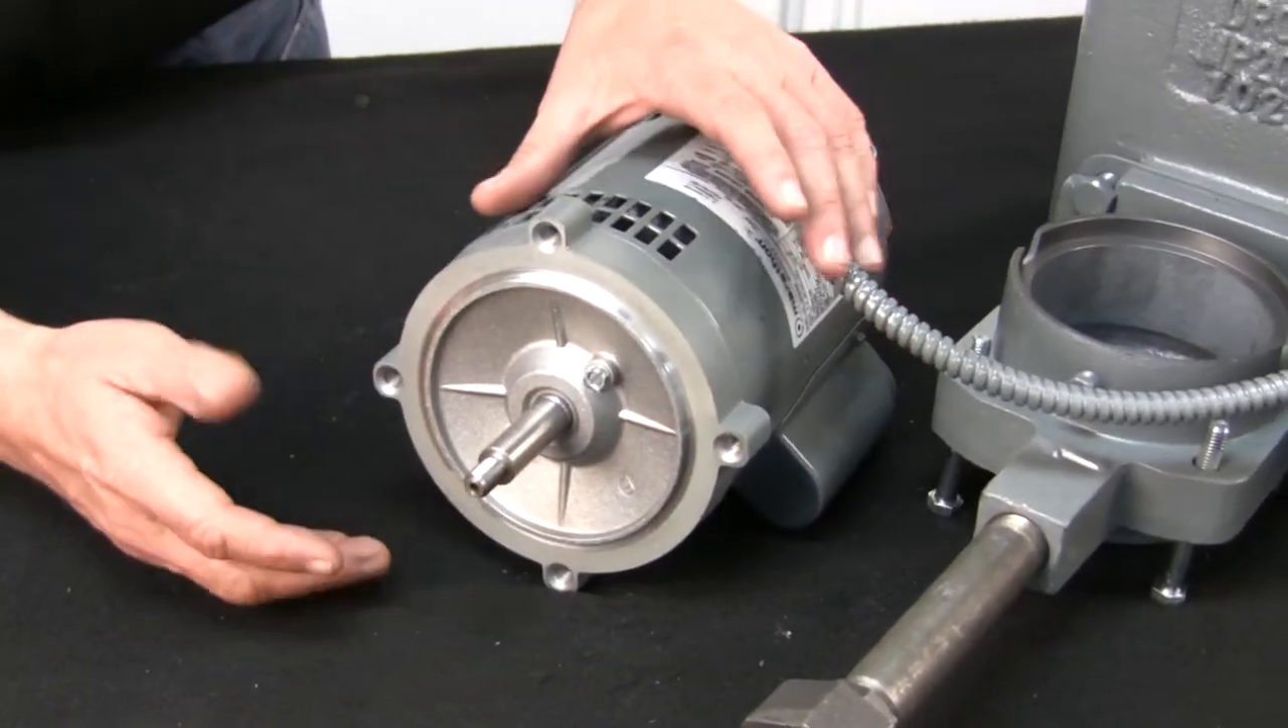All right, now we've got the cup off. We've got the motor sitting here by itself.